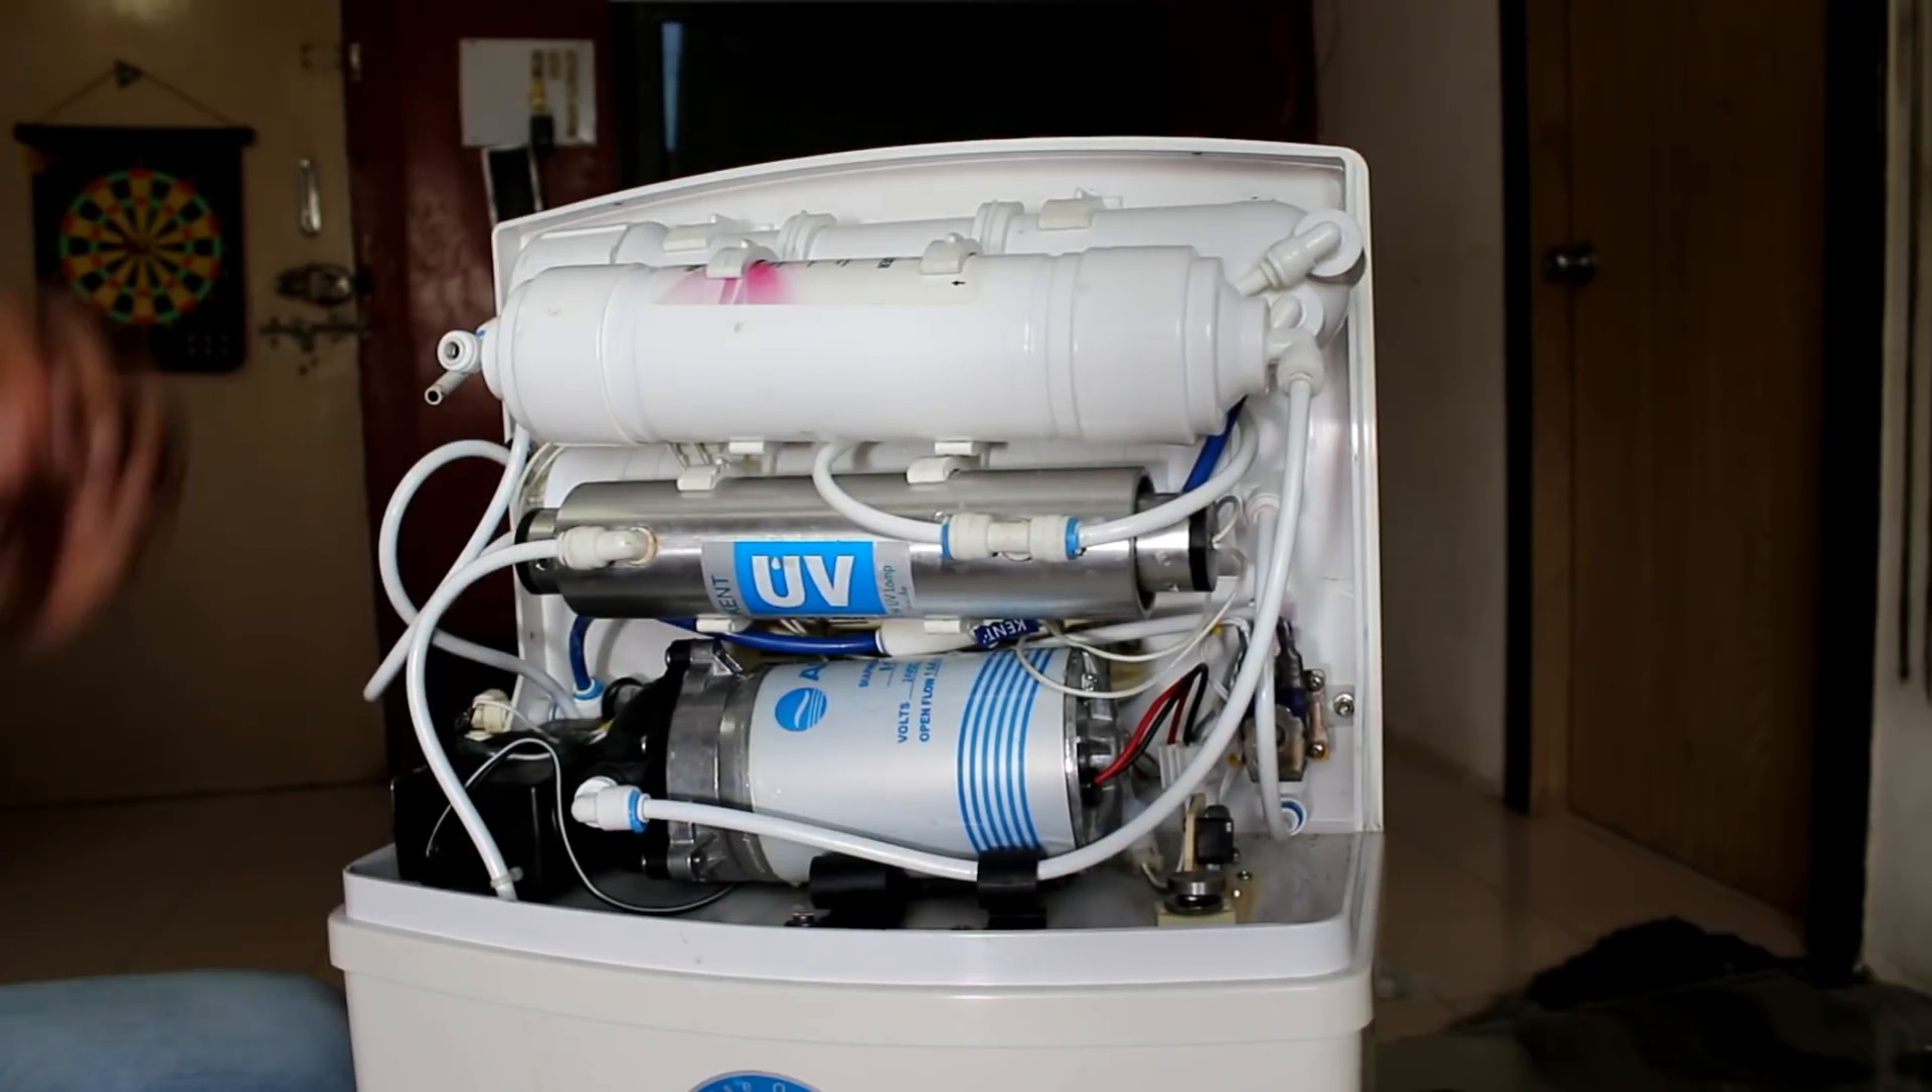यह देखिए है हमारे सारे filters fit हो चुके है।